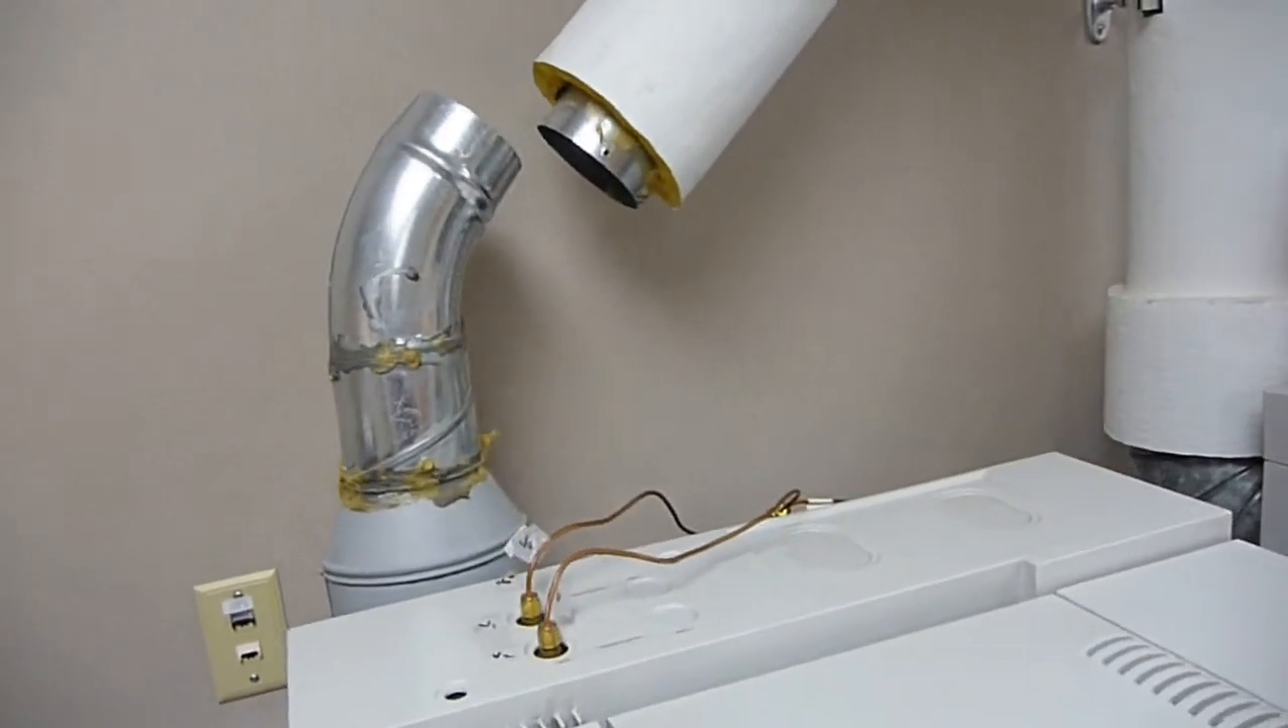This is the existing oven hot air deflector exhaust, partially disassembled and with a, with a gap here.